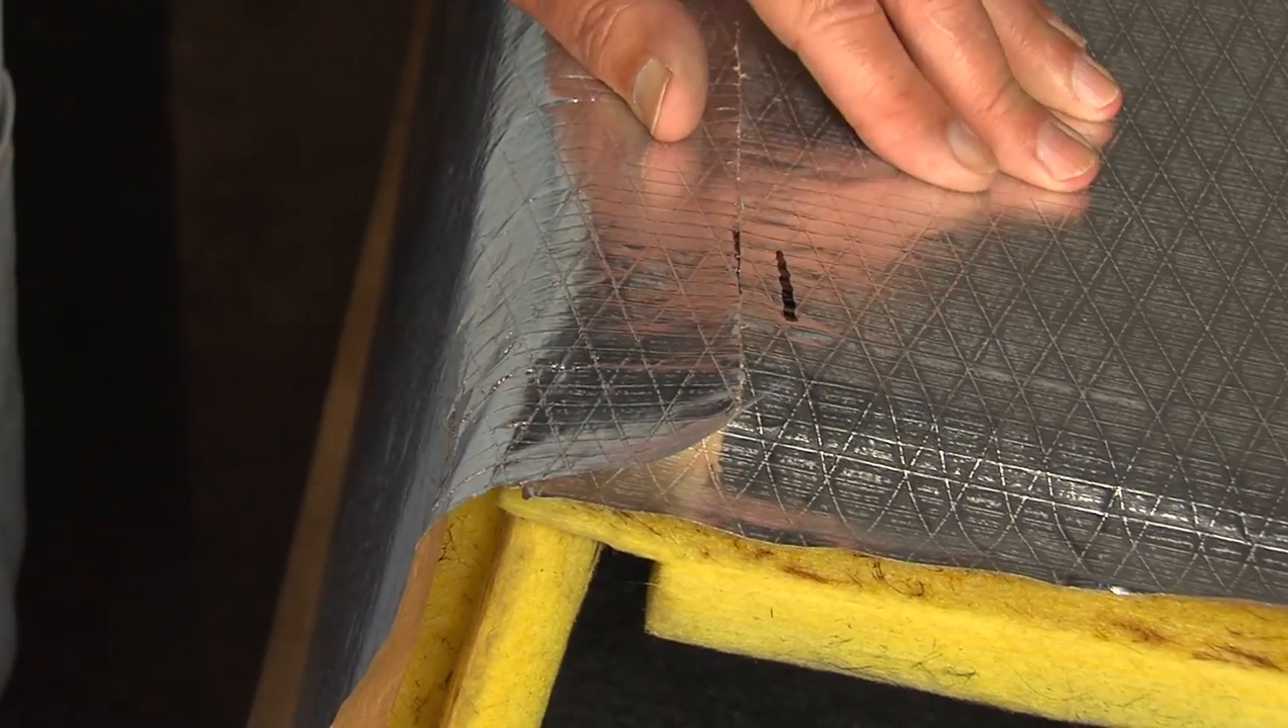You see how much we've pulled that facing up over the top.